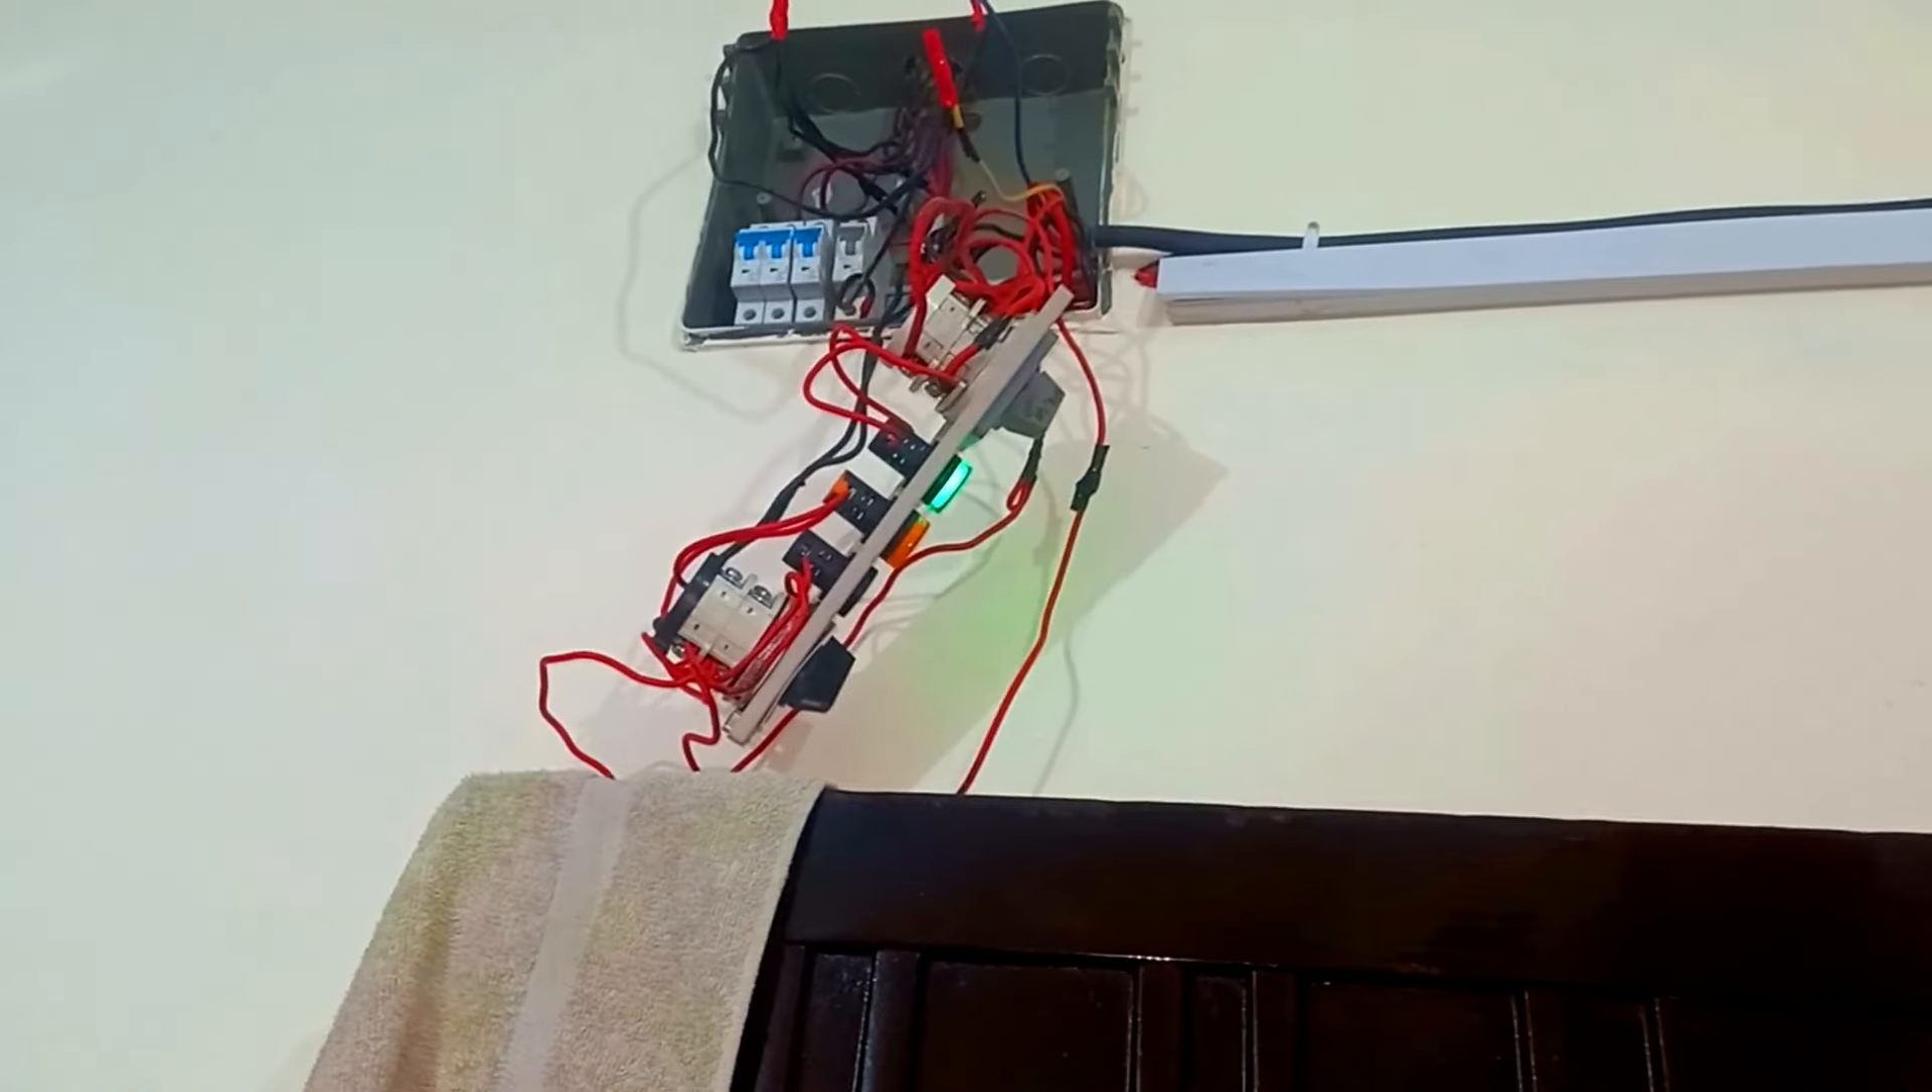یہاں پر ابھی وائرنگ کھلی ہوئی ہے چونکہ انویٹر ہینگ کرنا ہے۔